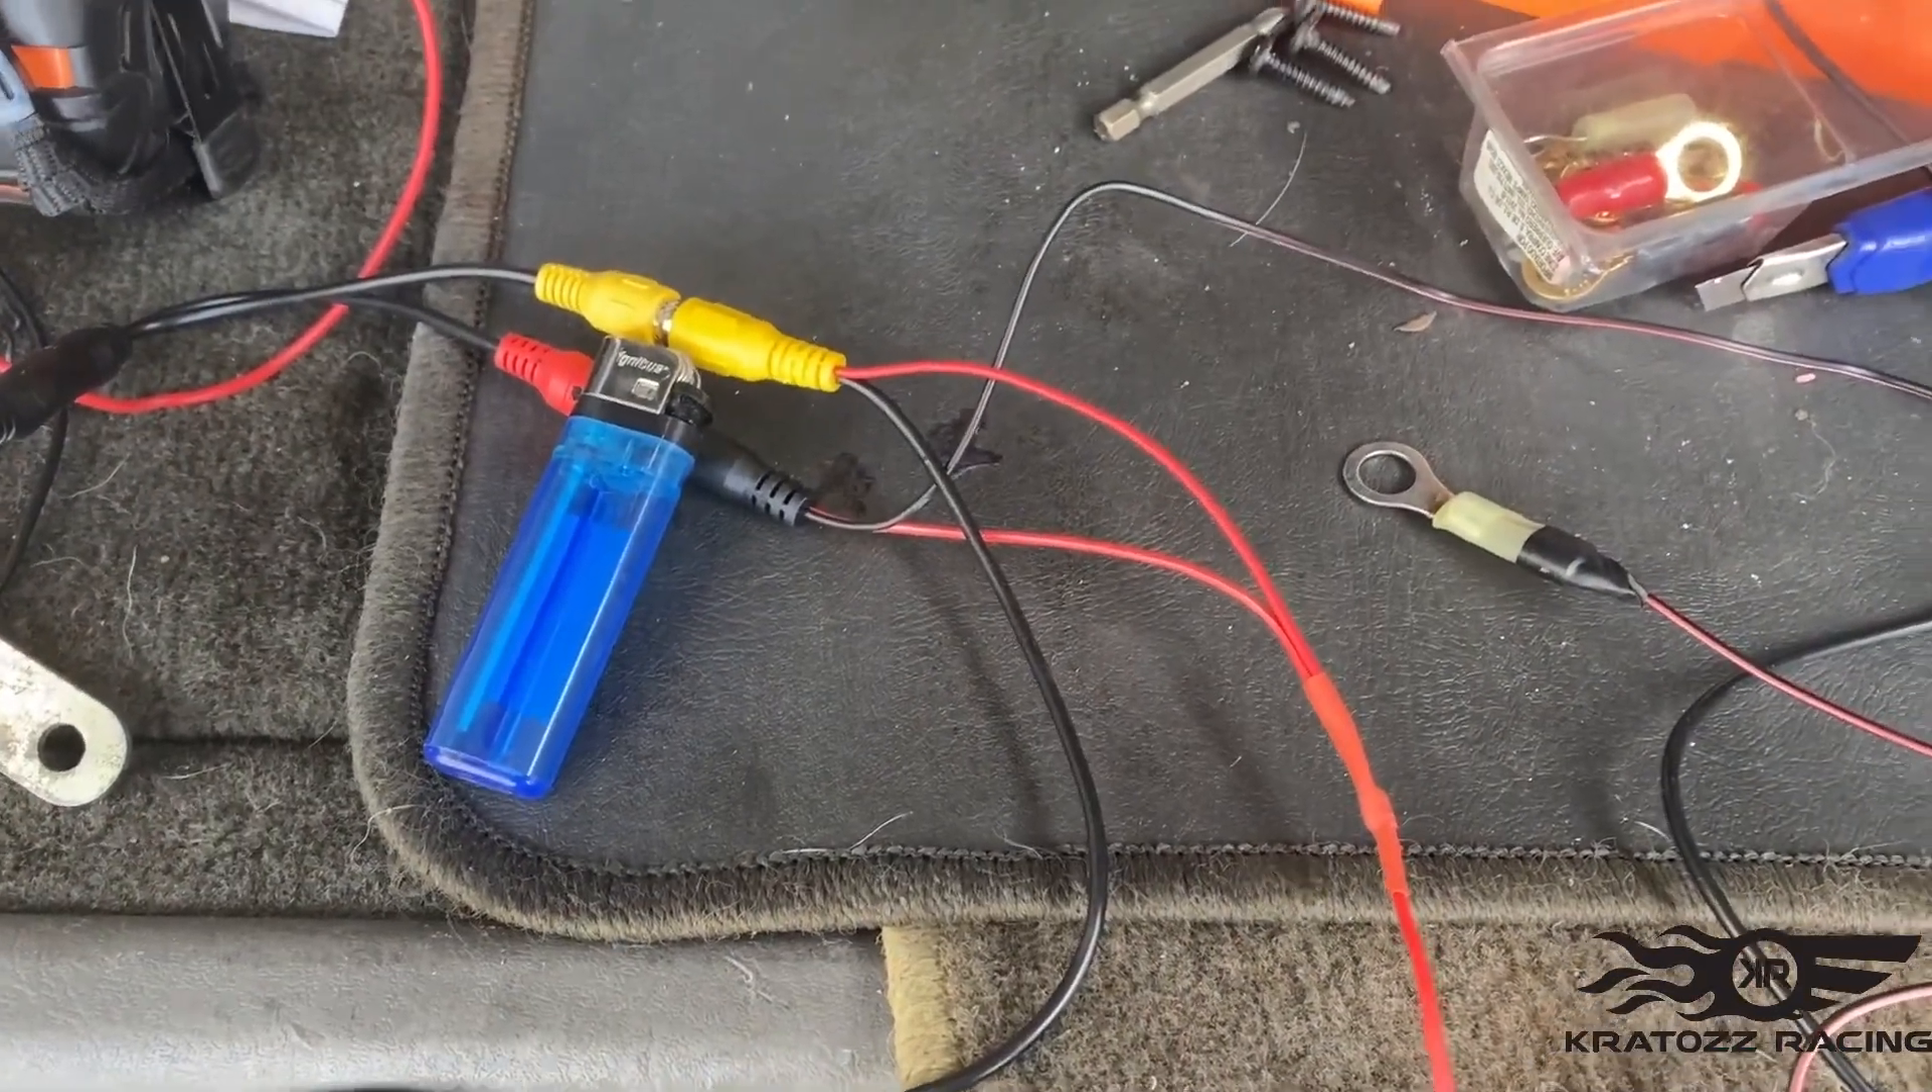Ya tenemos el cable conectado al de video.